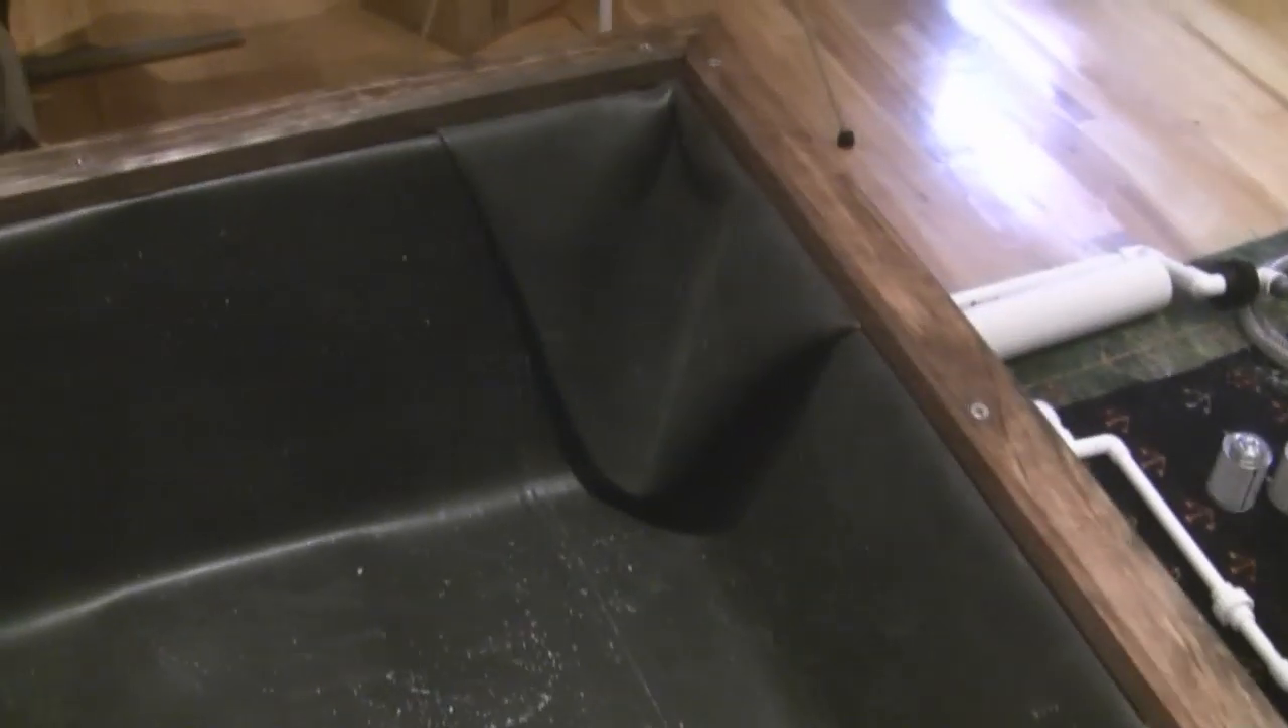As you can see the rubber liner is on the inside.